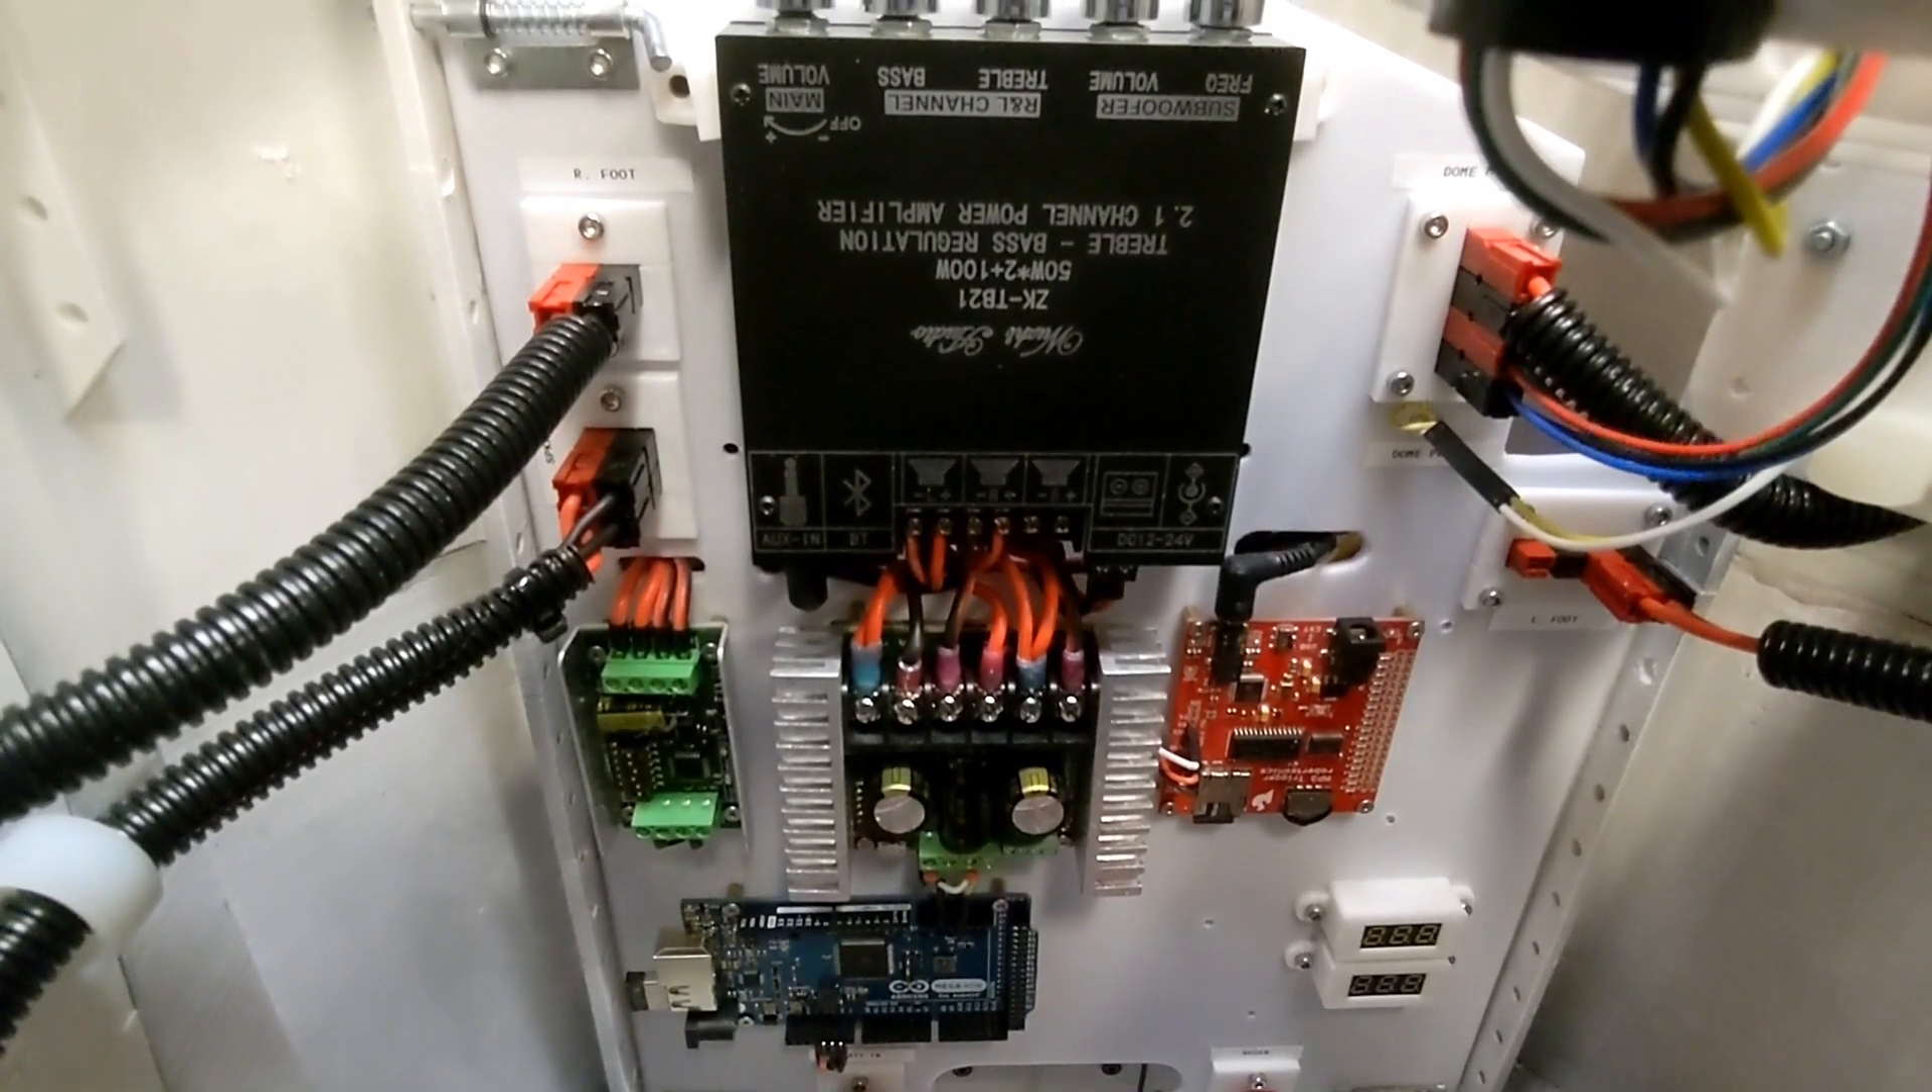Well, it took a bit longer than I expected, like so many parts of this project, but the electronics board is finally complete and installed in R2.